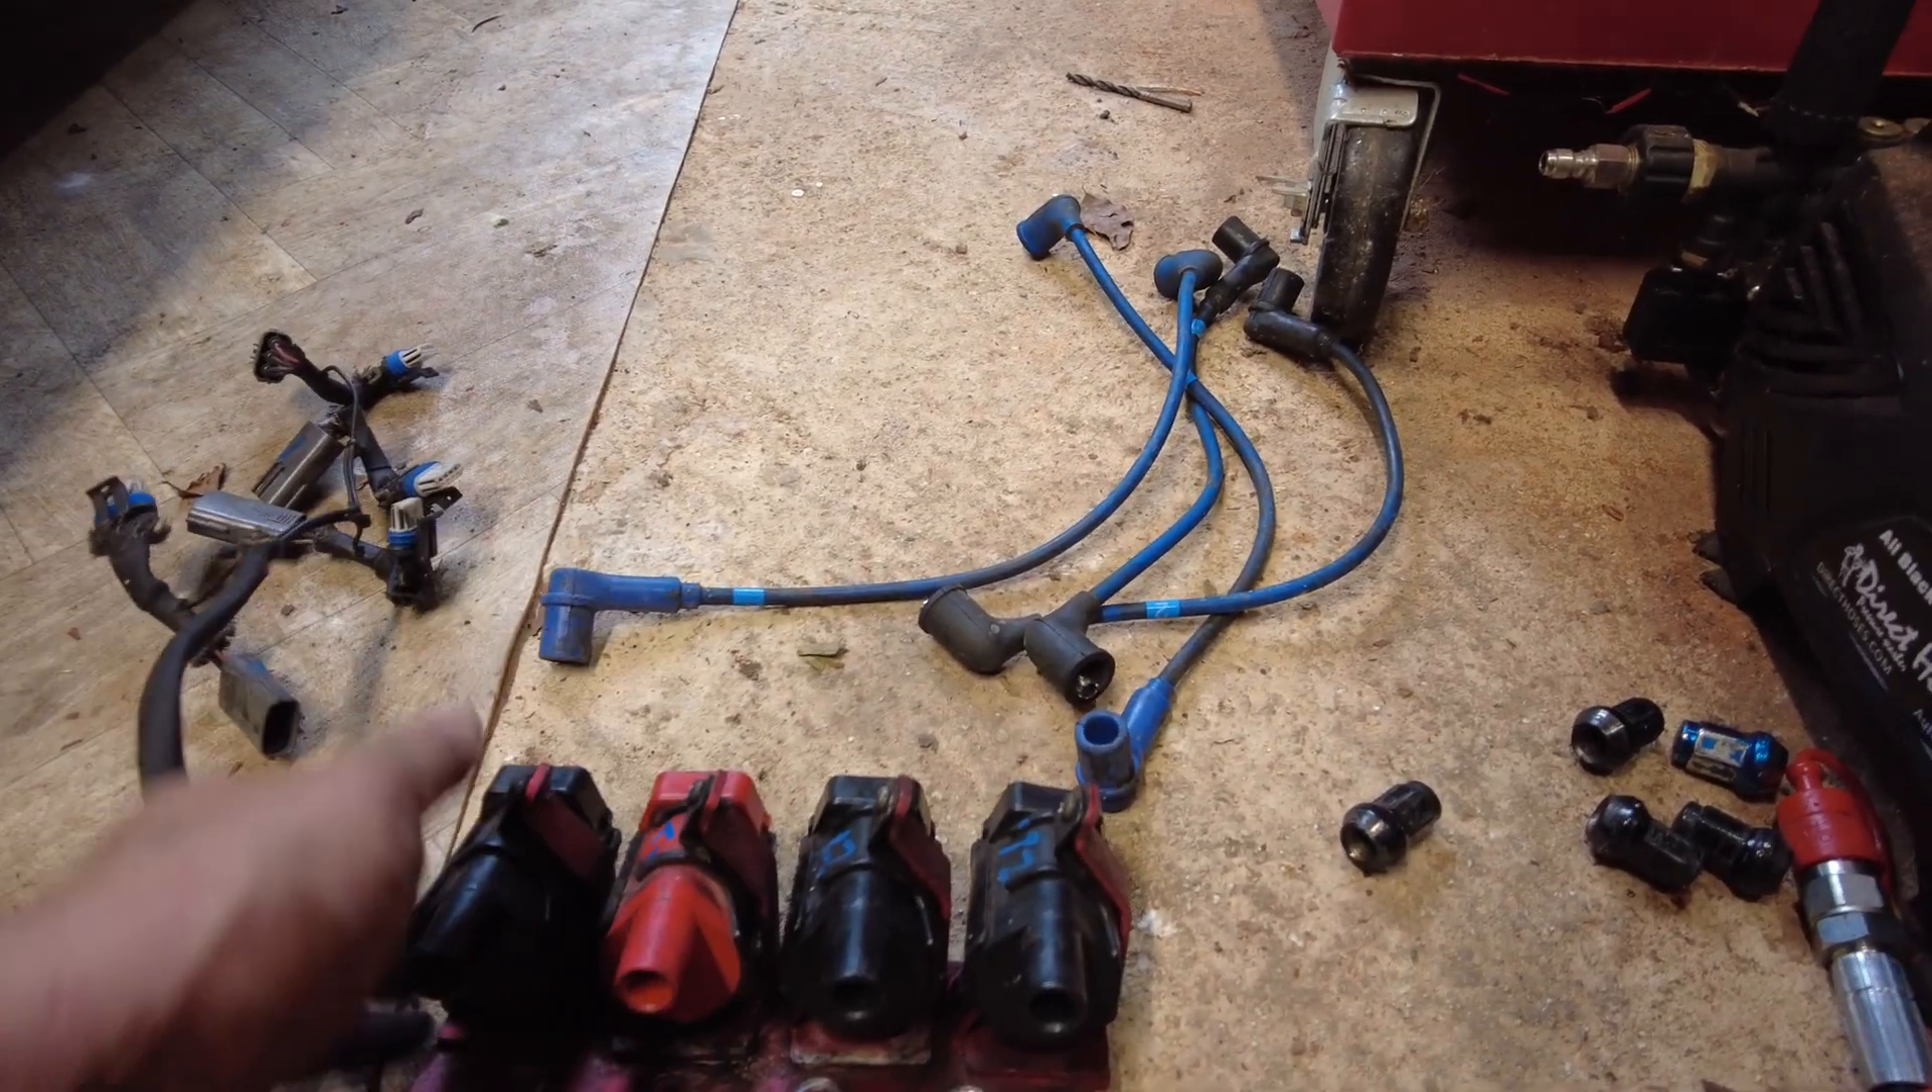Here is the D585 system all taken off. So these are the coils.